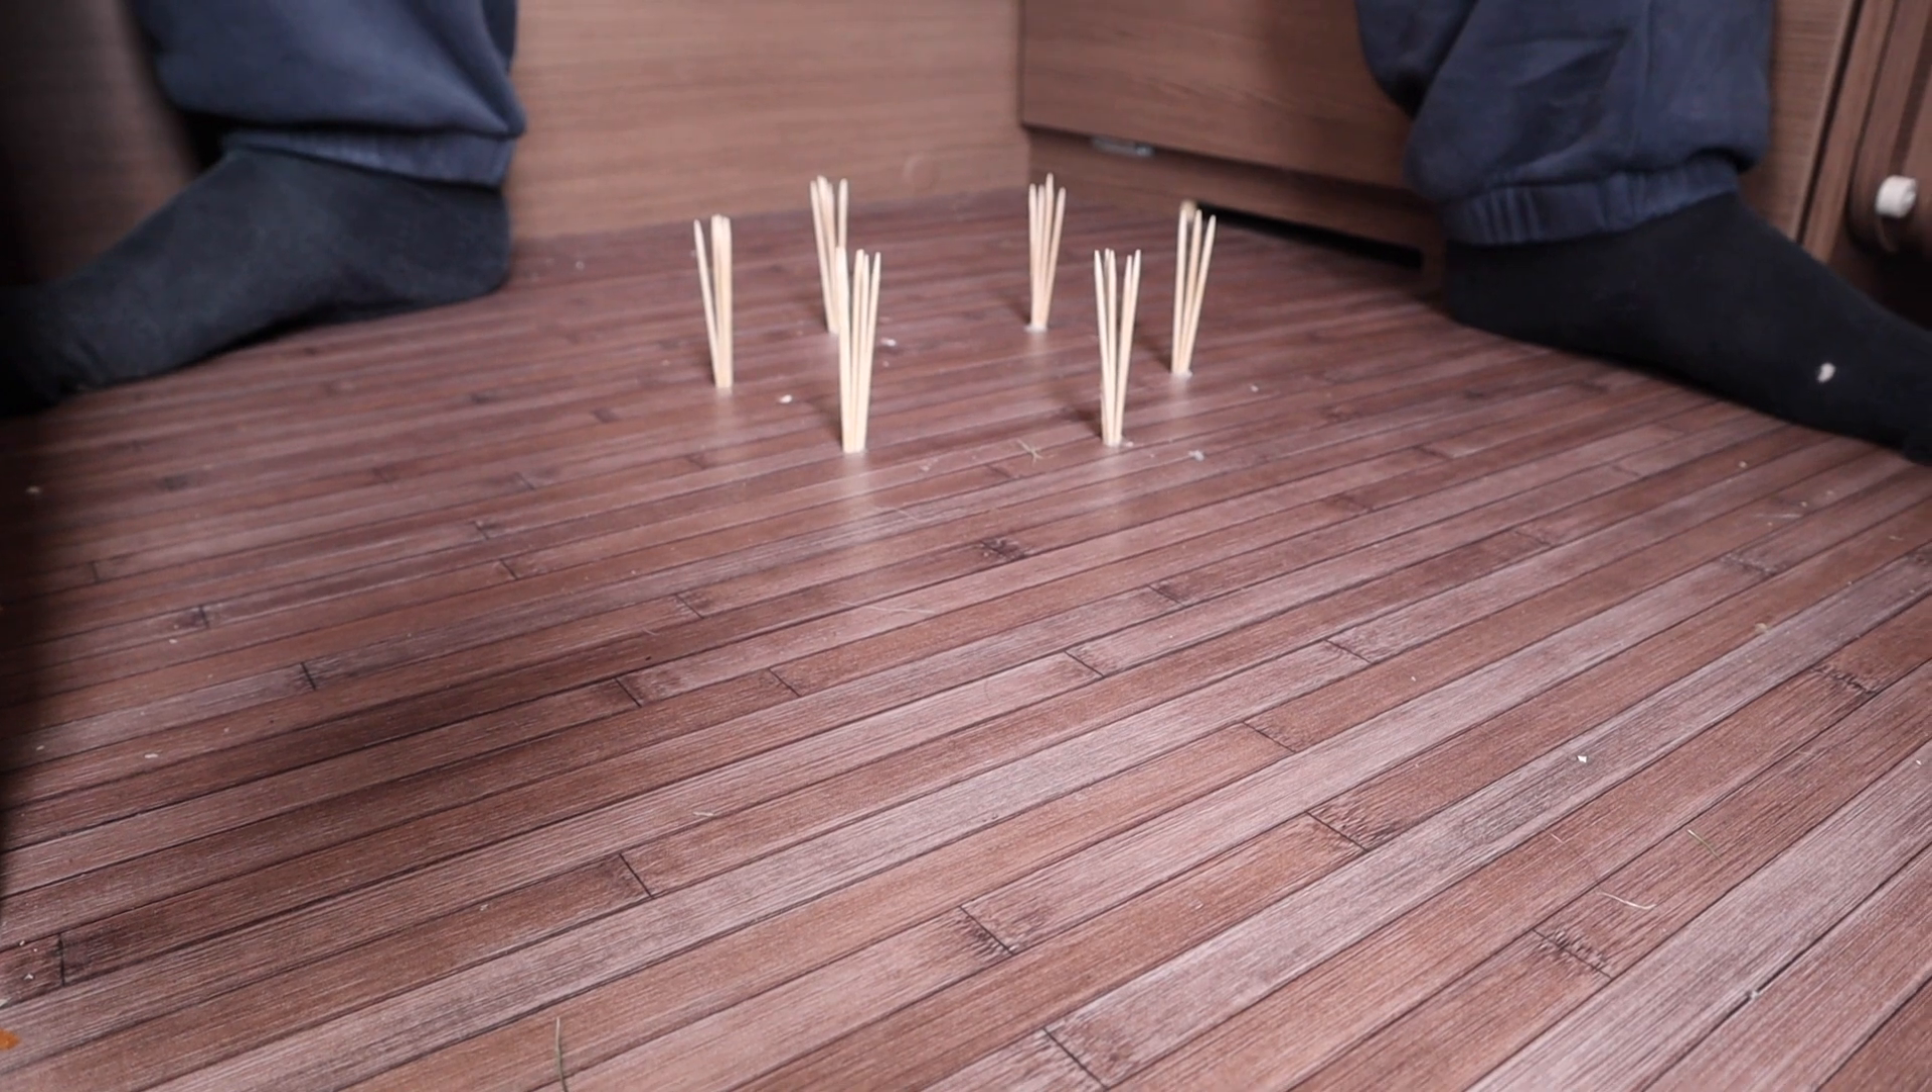That is all six holes filled with glue and cocktail sticks.